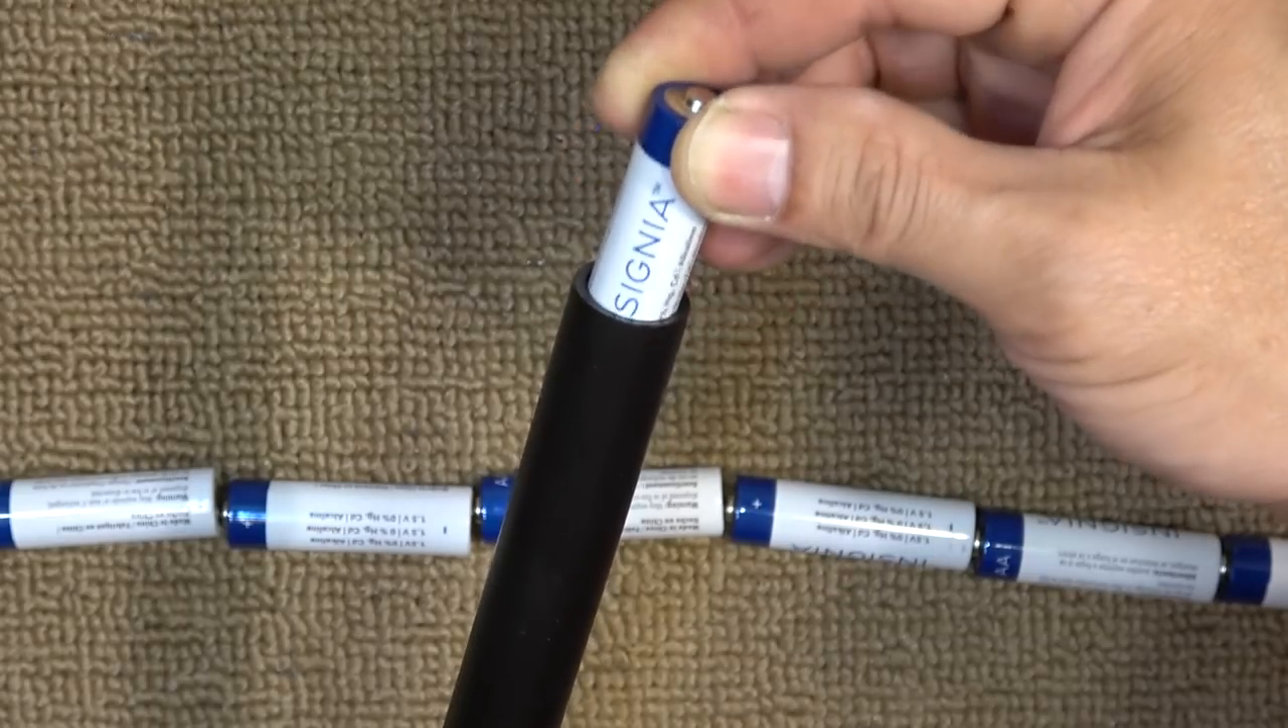But then I went to the garden area and found this piece of irrigation pipe. And it fits the battery just perfectly. There's still a little bit of play but it's a lot better than the other half inch PVC pipe.